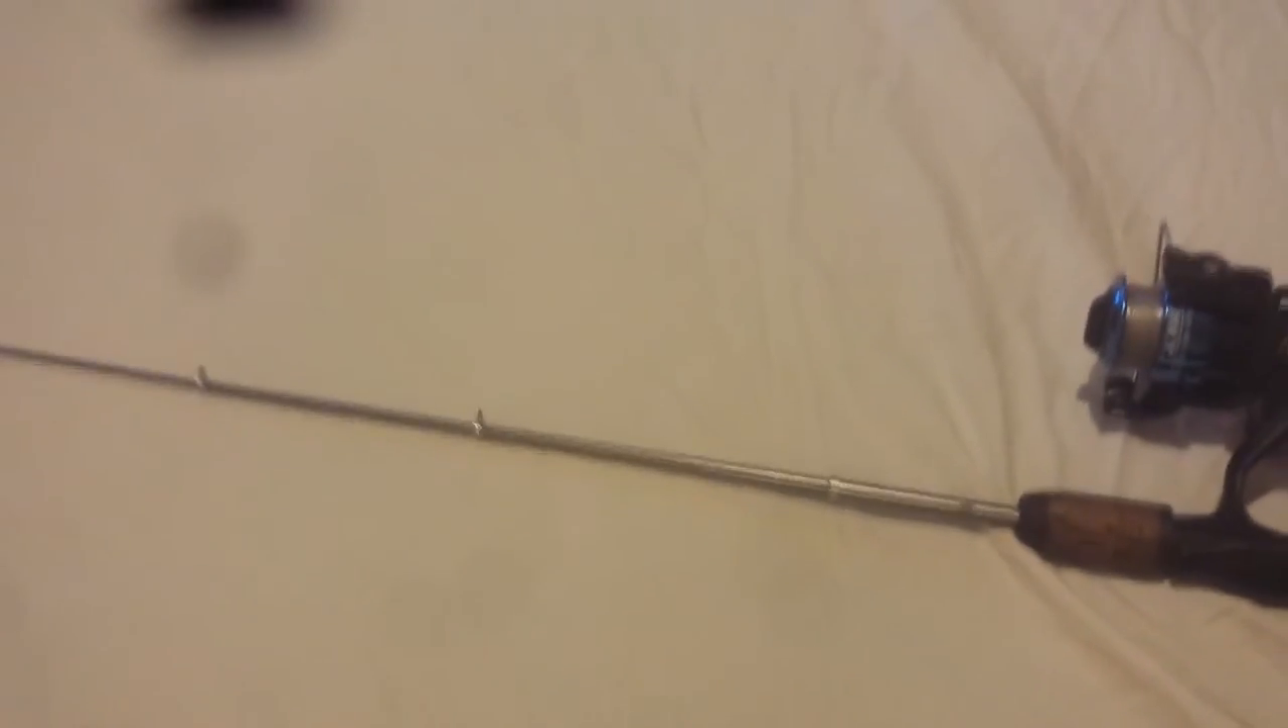I got my reel on my pole.